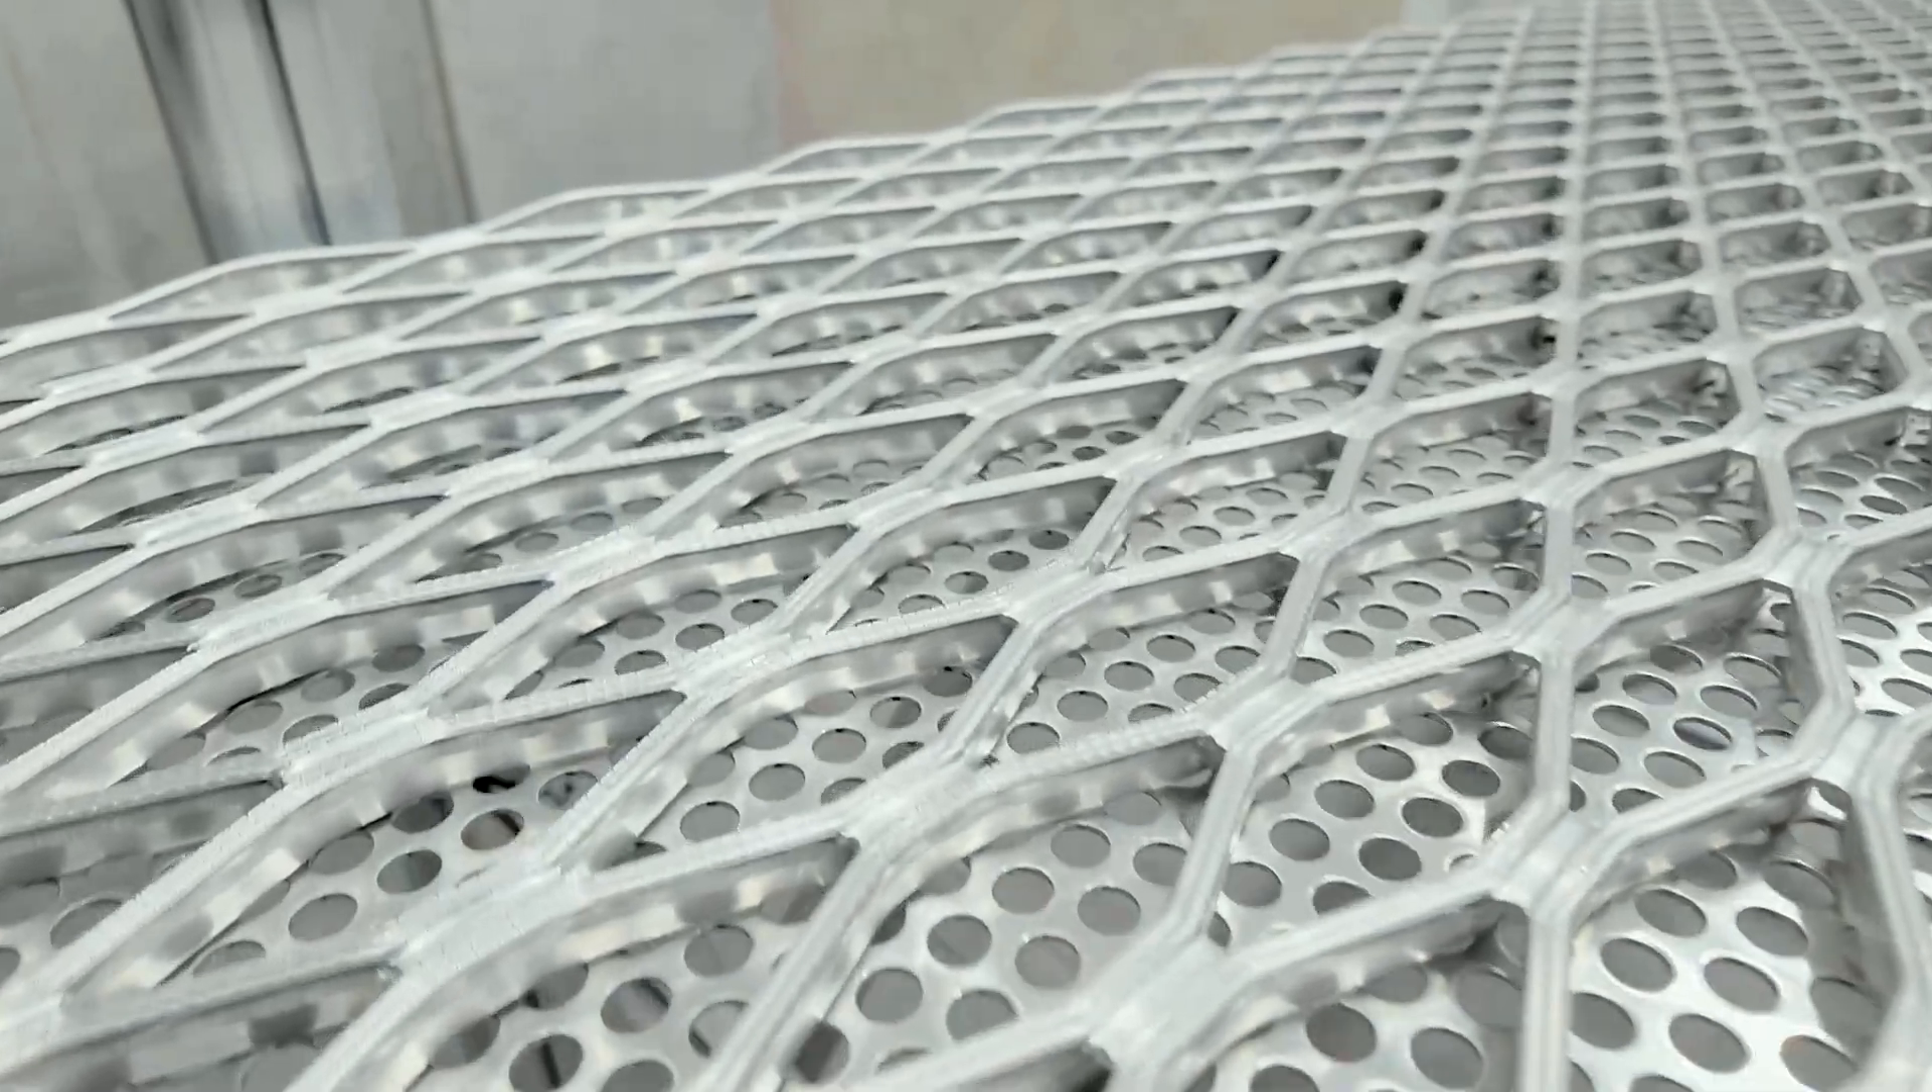All right, so you can see there that the mesh is on top and we've got the the other sheet underneath preventing the dropped objects.